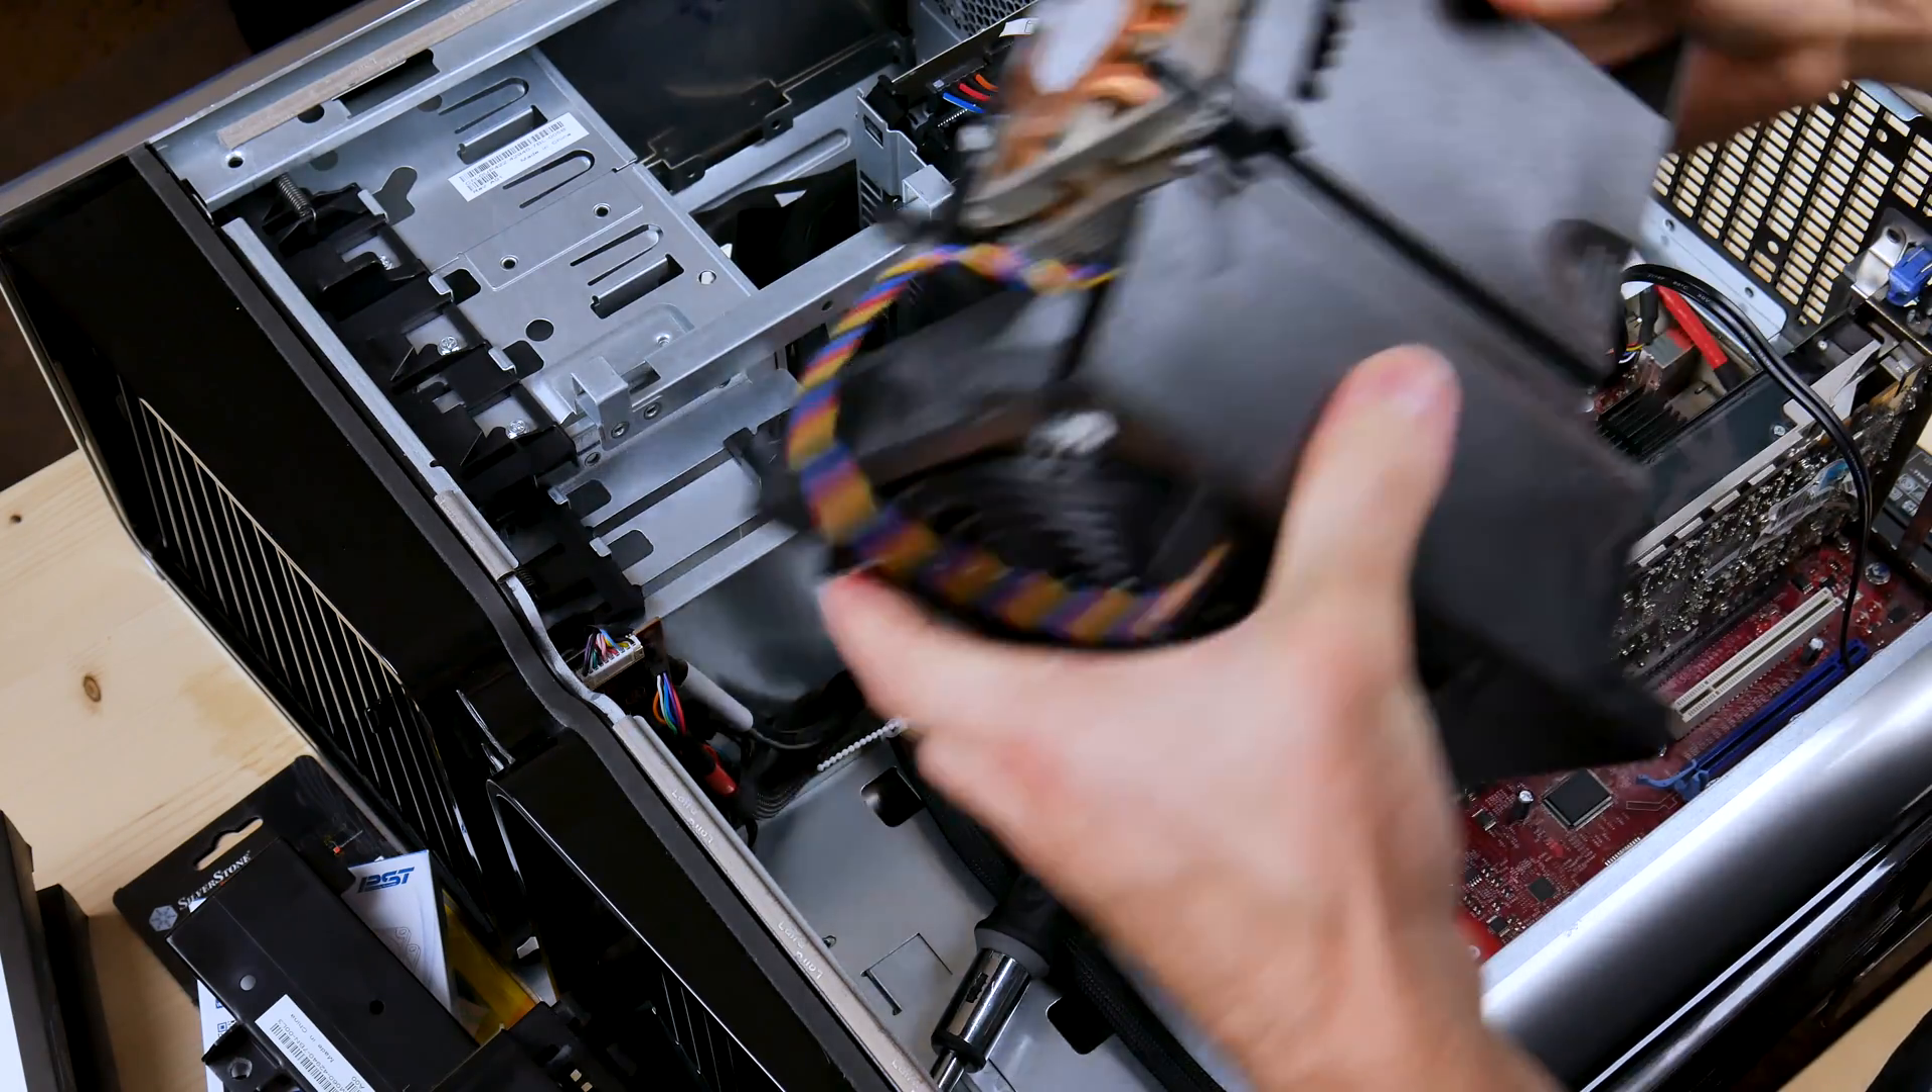Okay got the CPU fan cooler out.